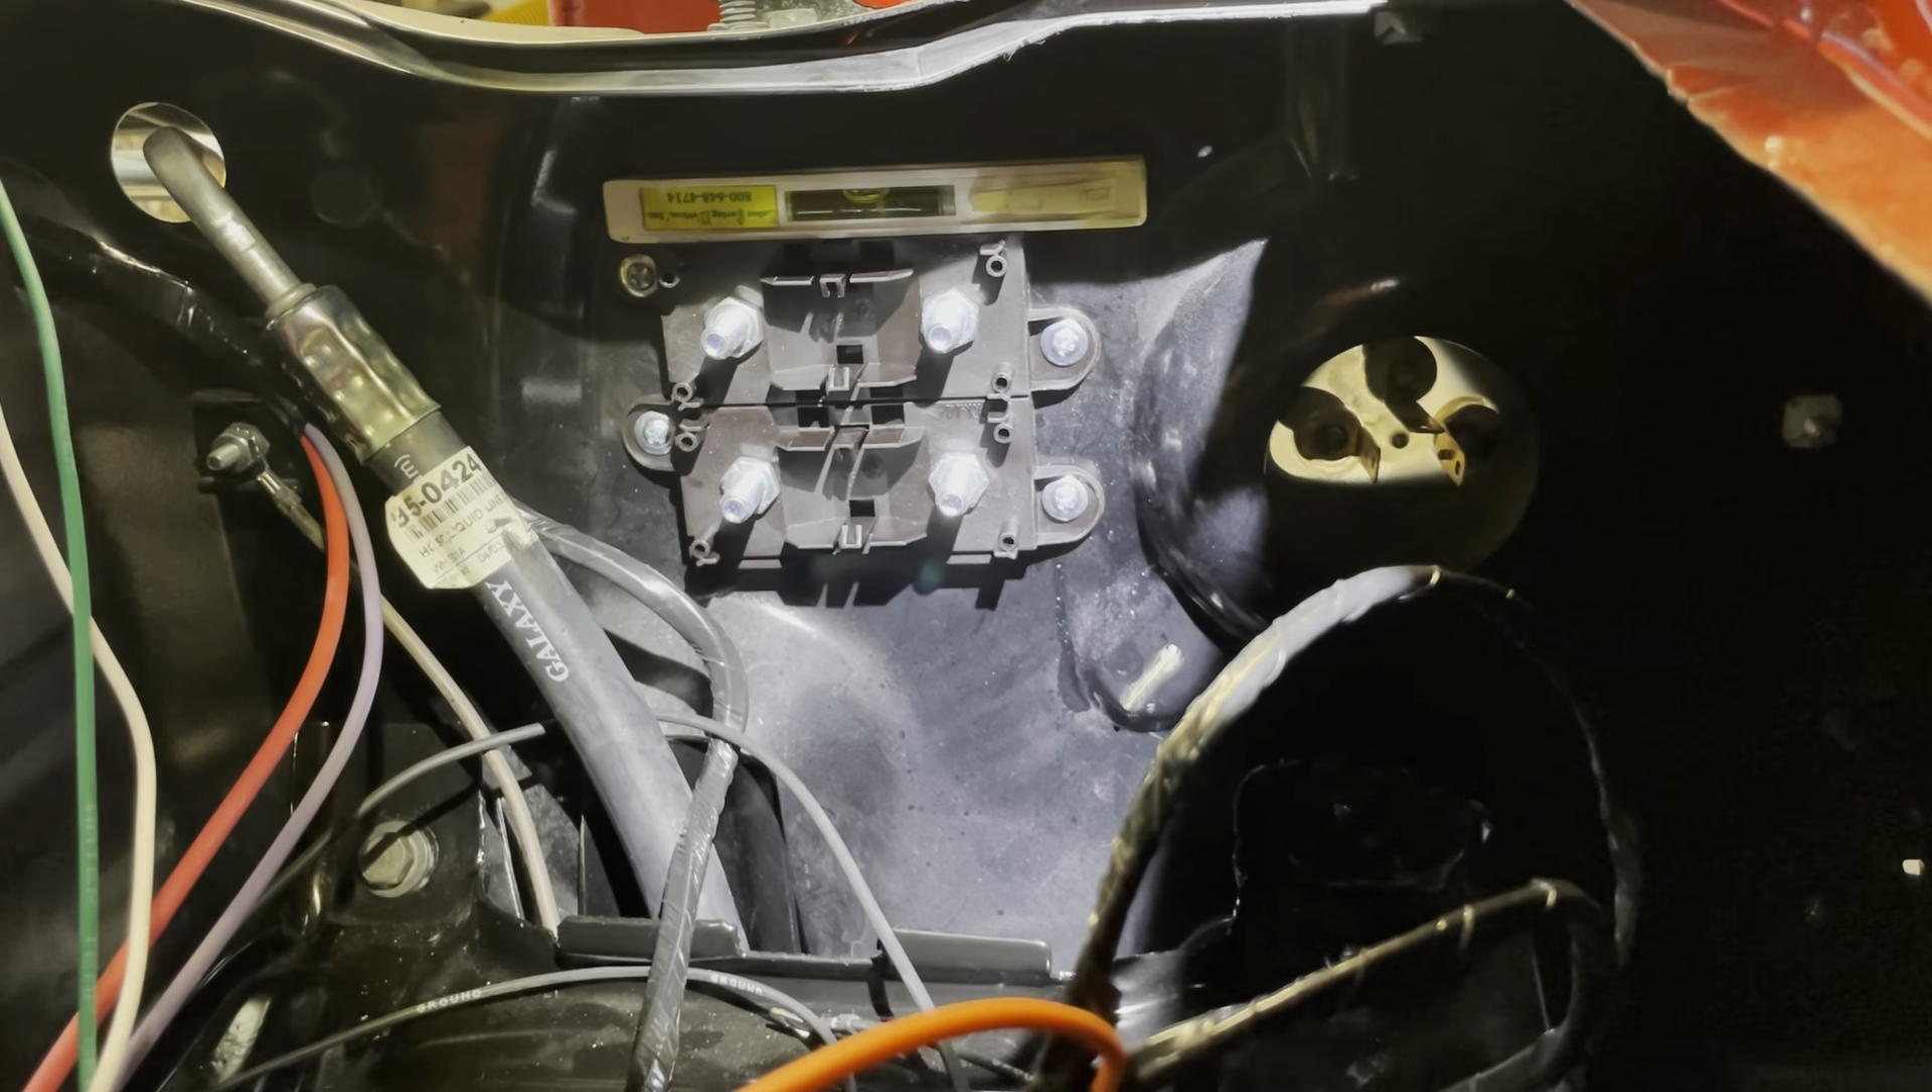Okay I have the mega fuse block installed and you can see I have a level on it everything looks pretty good so I'm gonna get on to the next steps now.